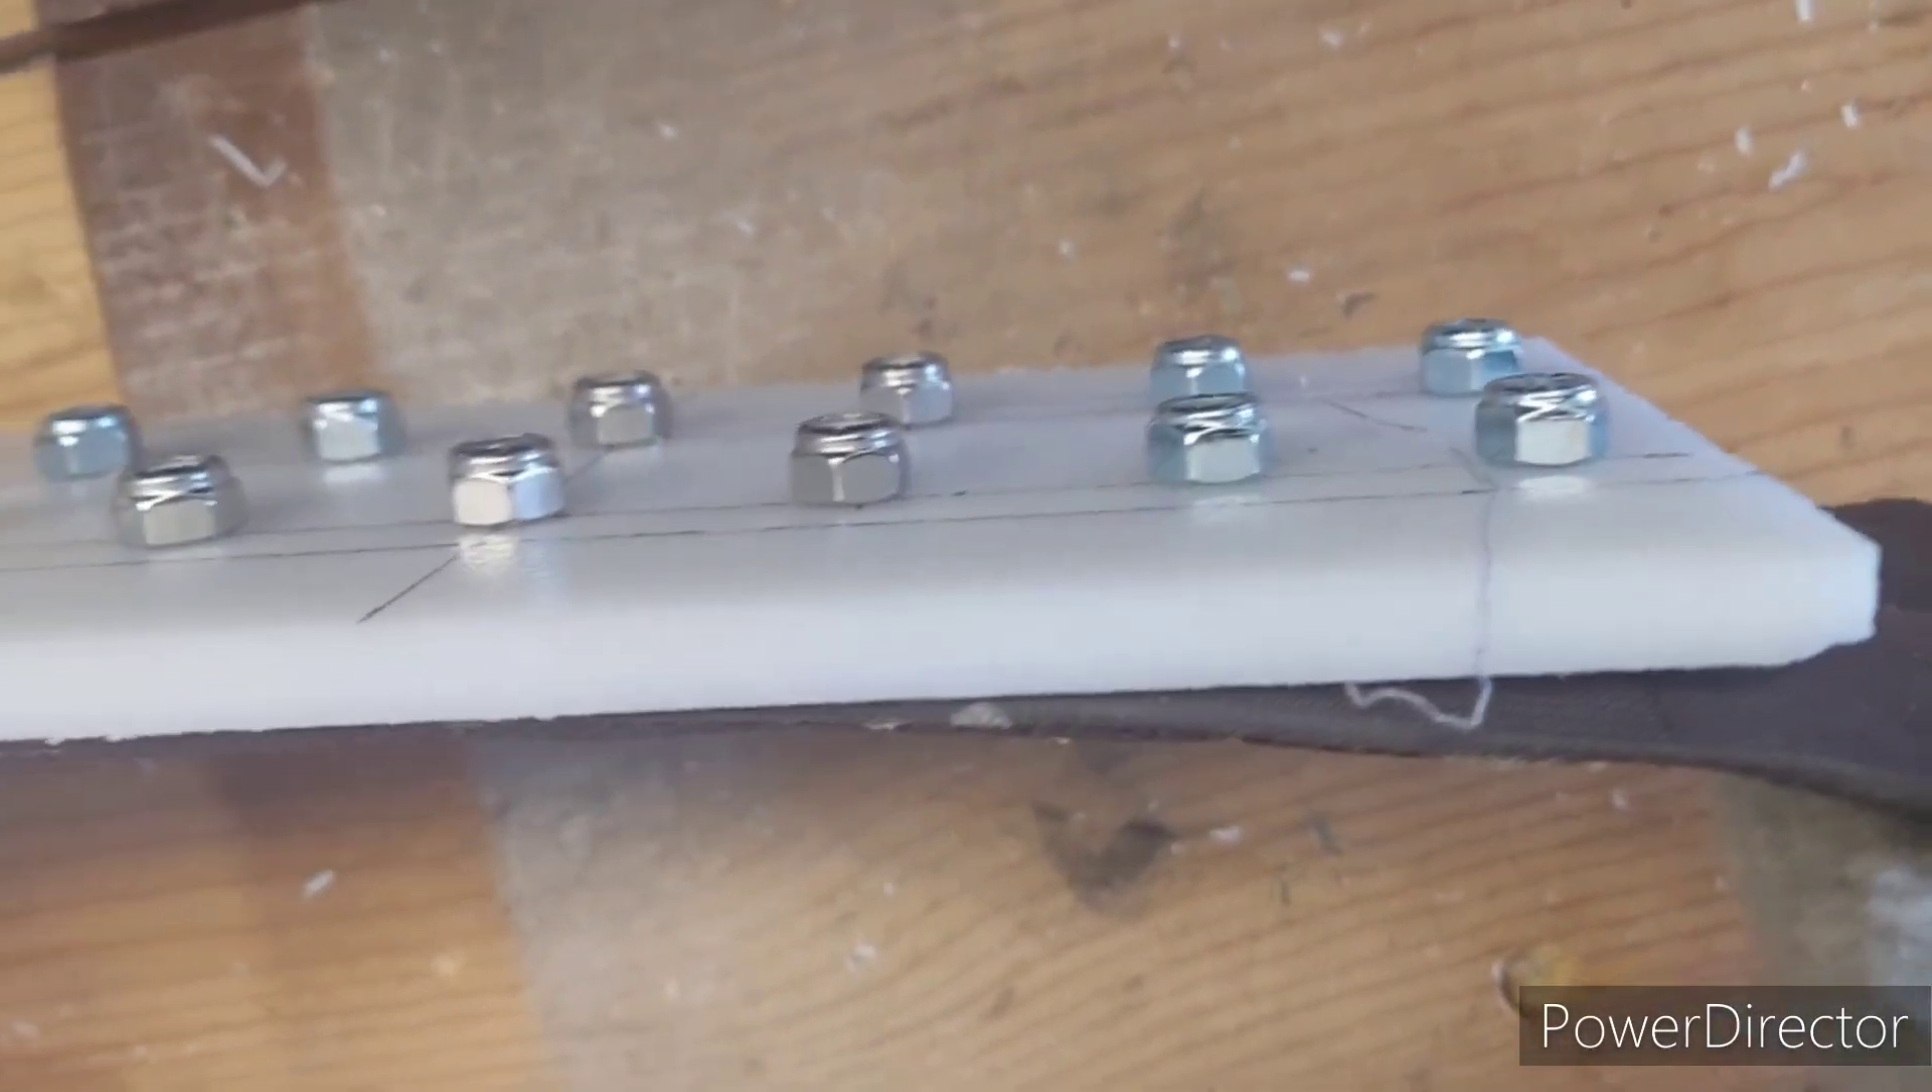And then I've got lock nuts on the back side, uh, keeping as low of a profile as I can.